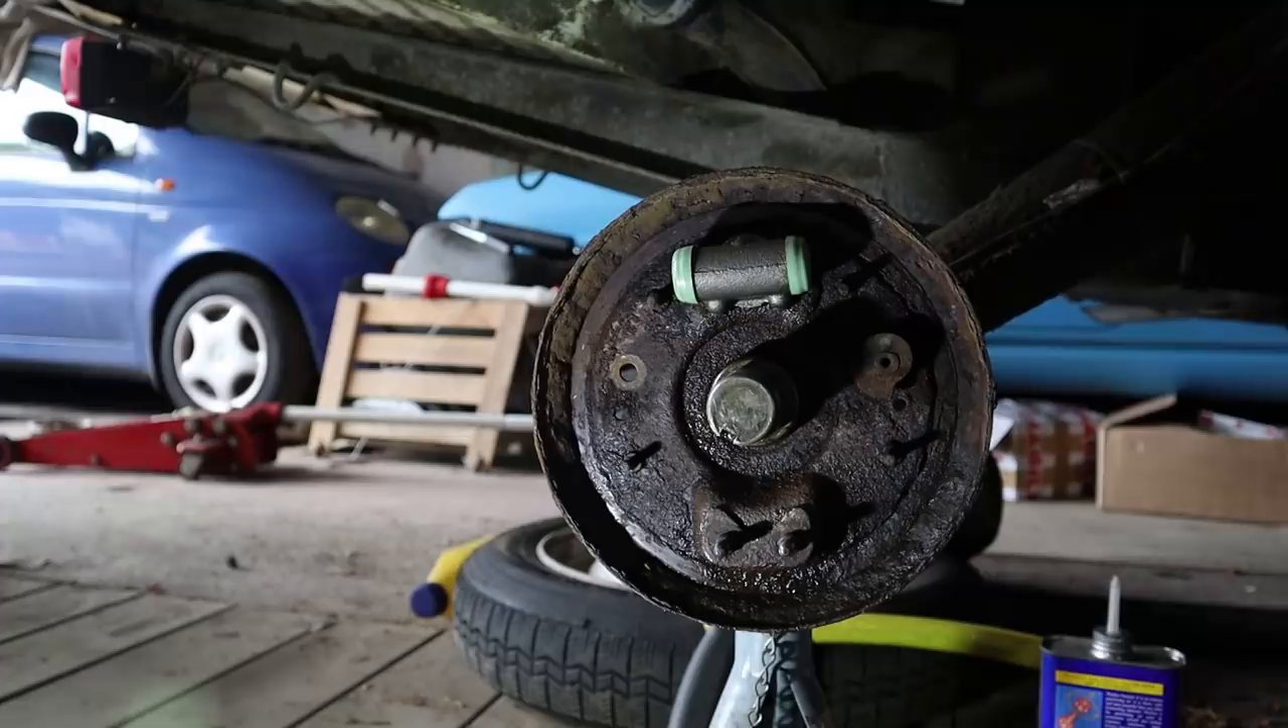Well there we go we've got the wheel cylinder in place.